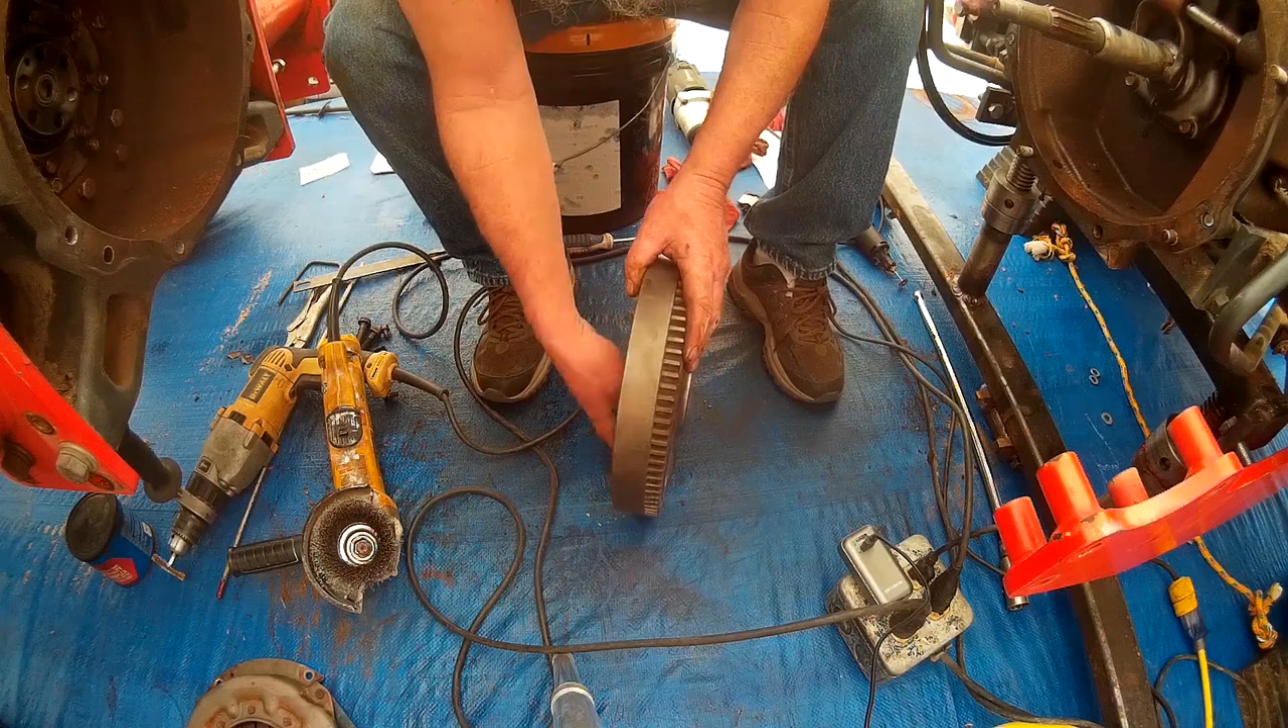All right, so we got the flywheel off, all cleaned up, and she's looking good.